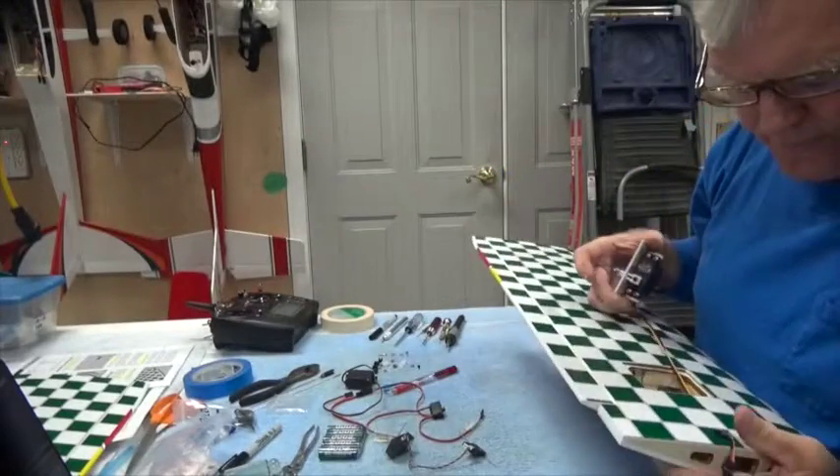This is the right aileron servo, and I haven't screwed it in yet.